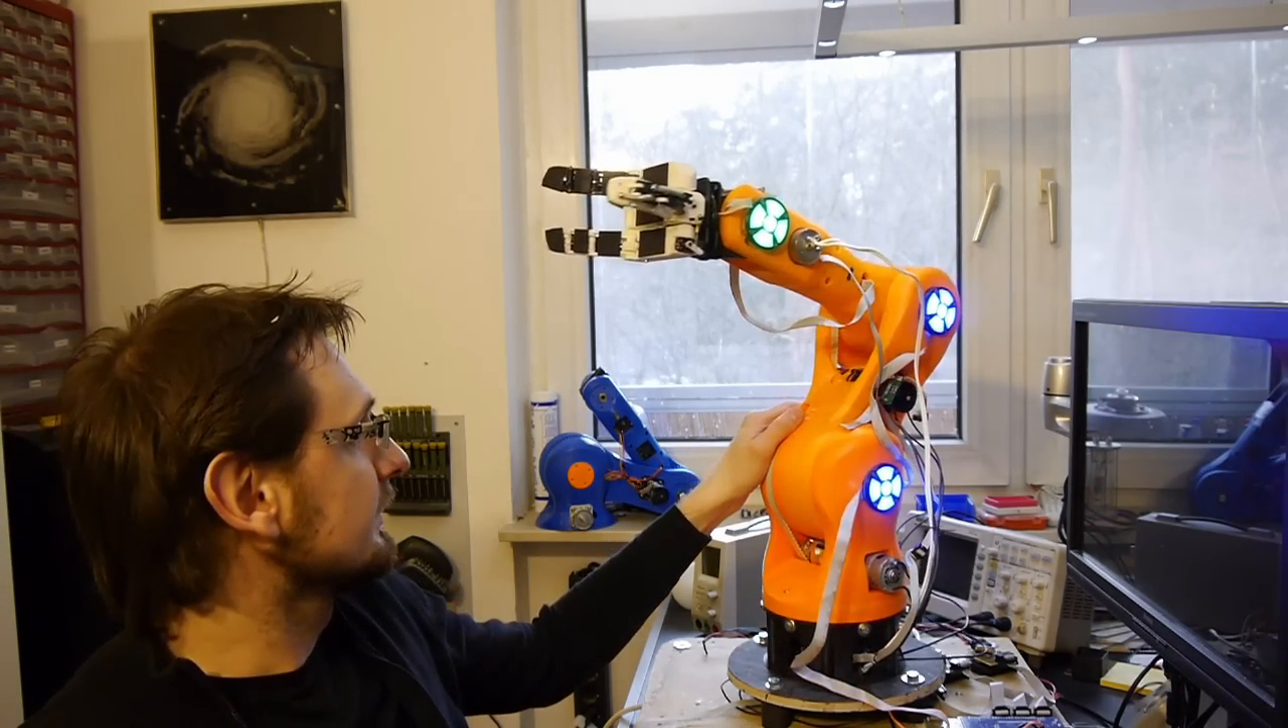The cables are still not inside the arm but there's a lot of progress going on to fix this.